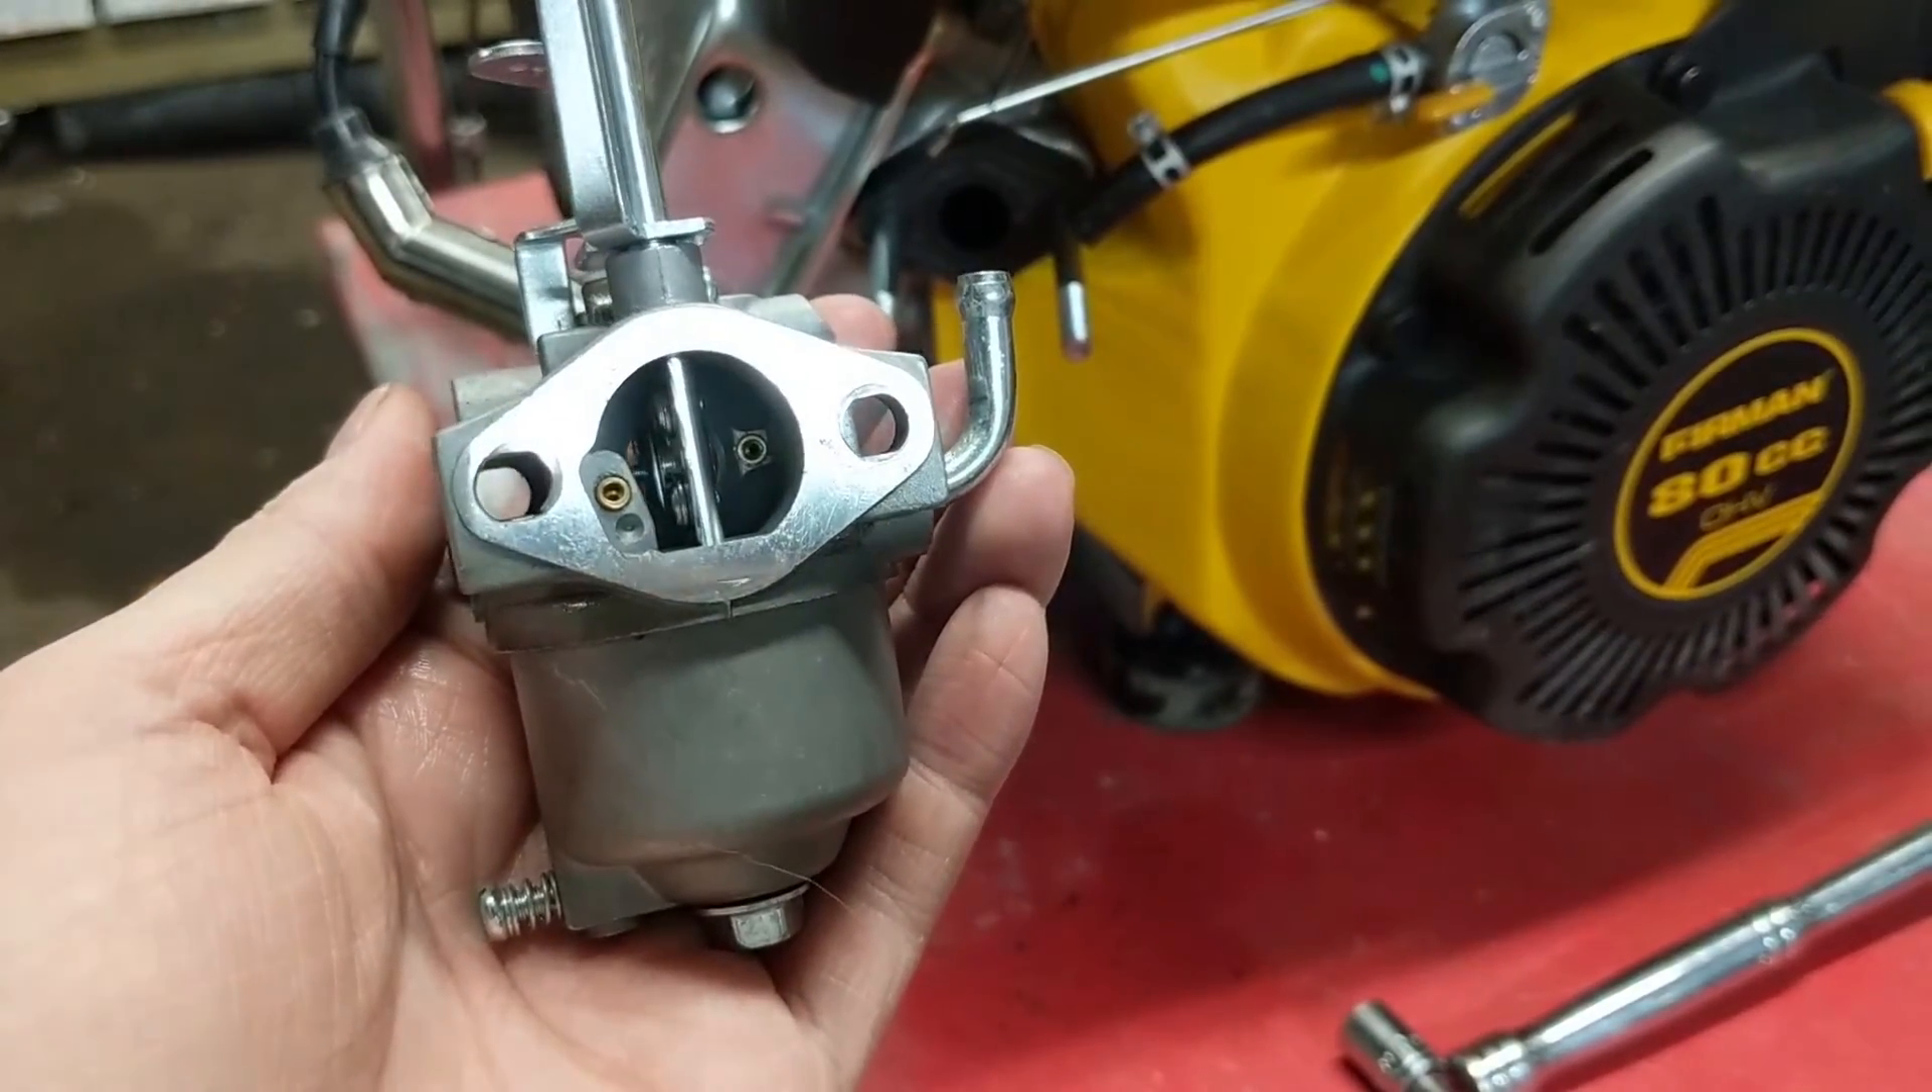So we now have our carburetor removed.